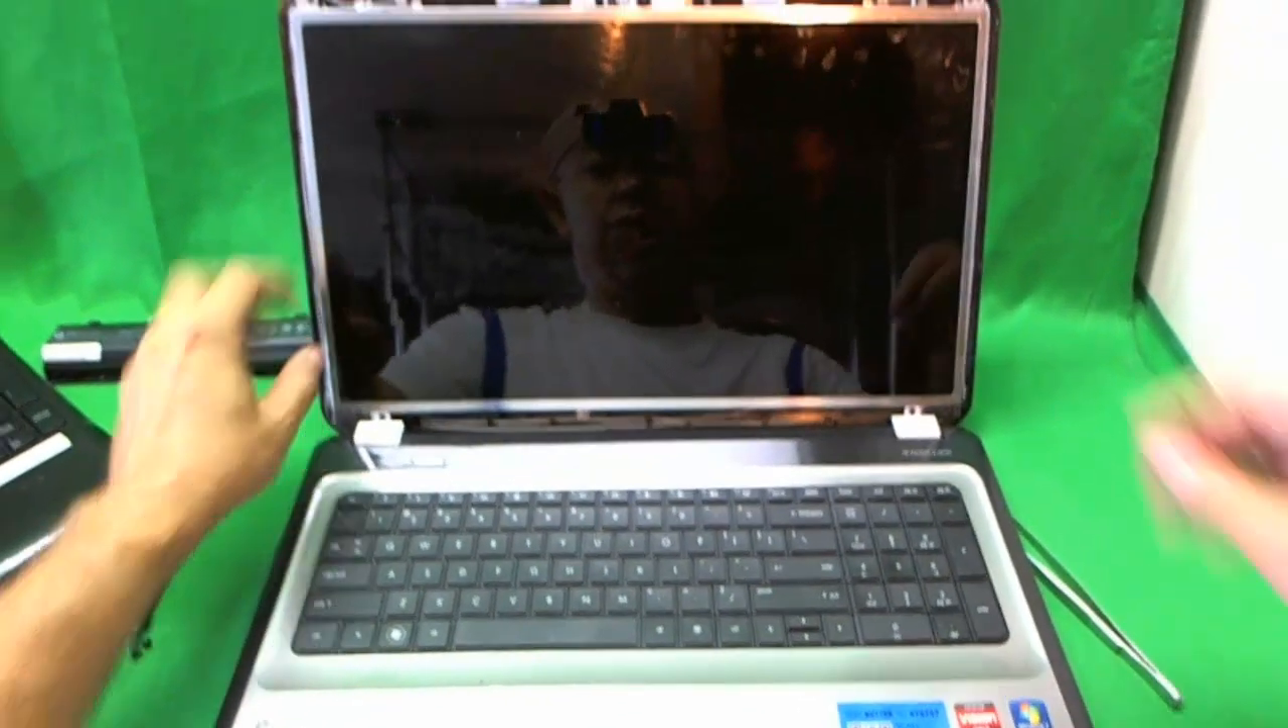Okay, the bezel is off now.